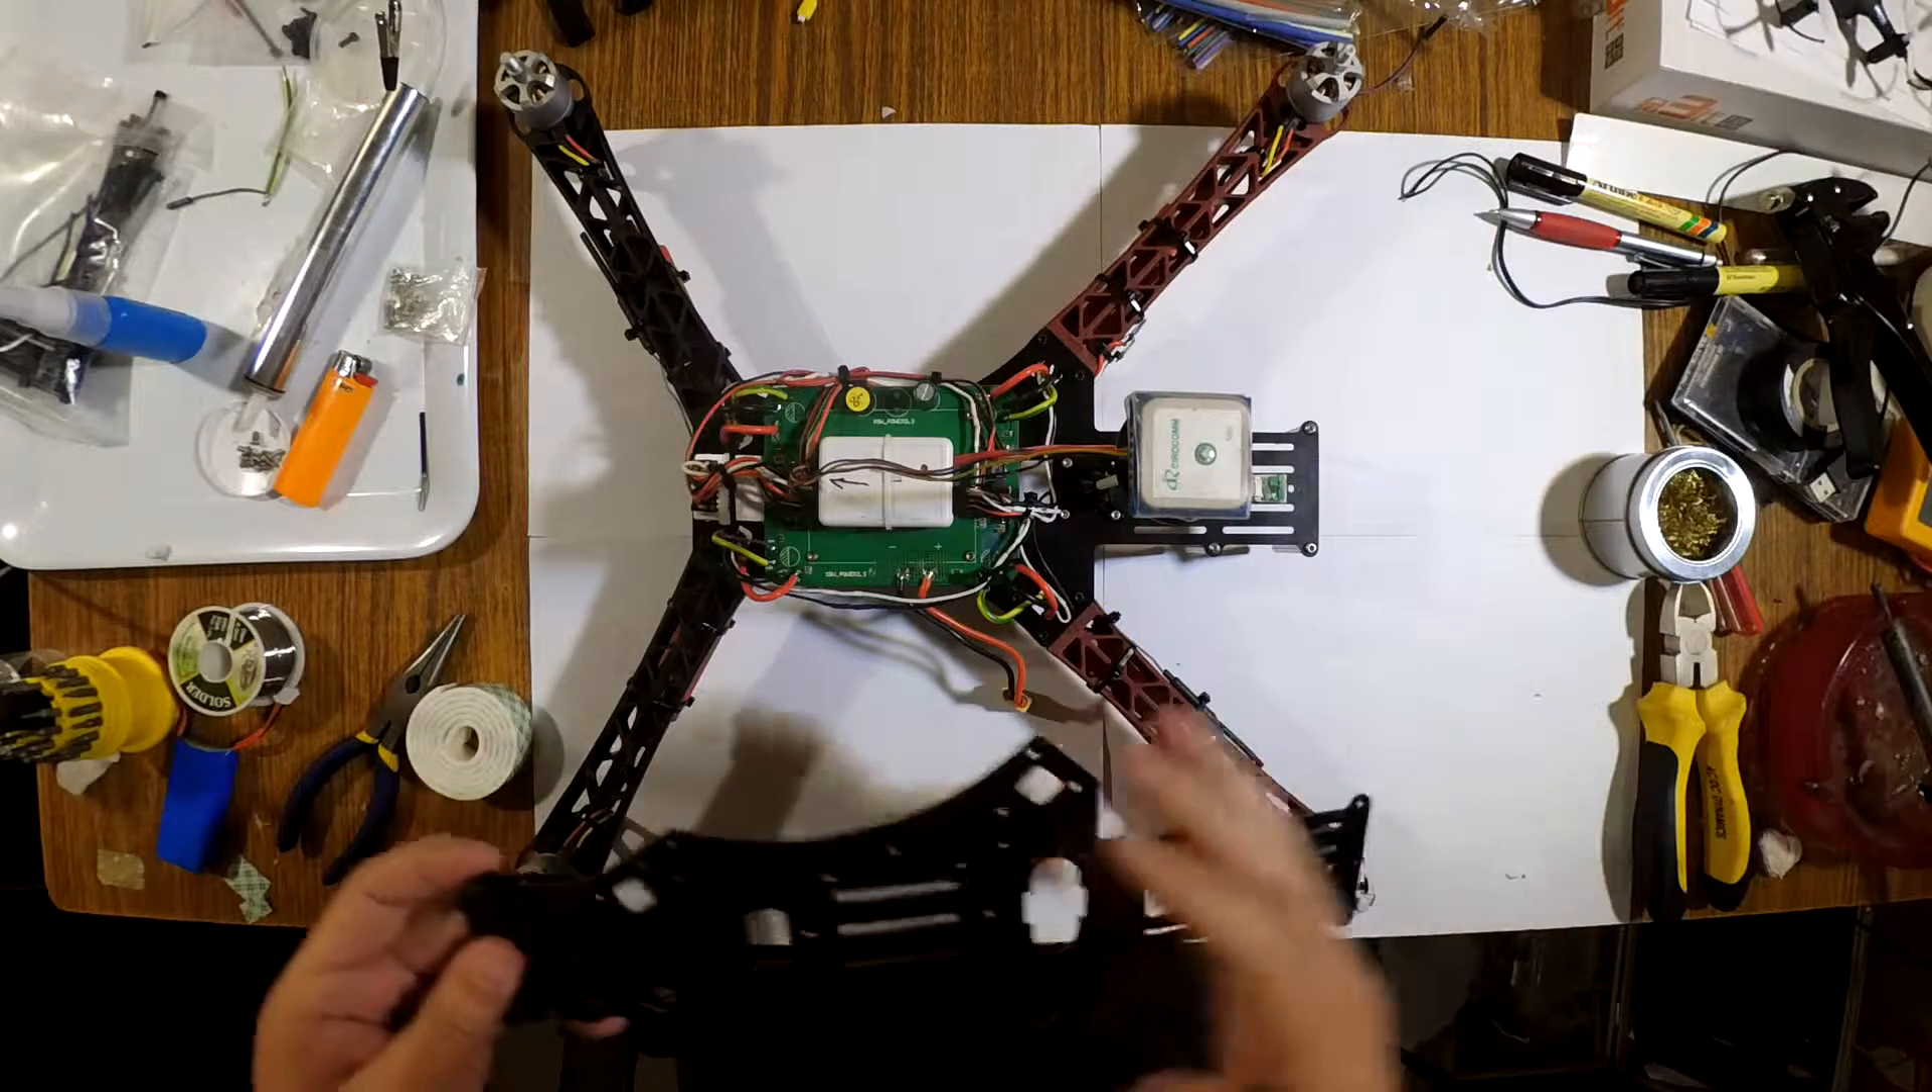The last thing remaining is now to just again fit the bottom plate.